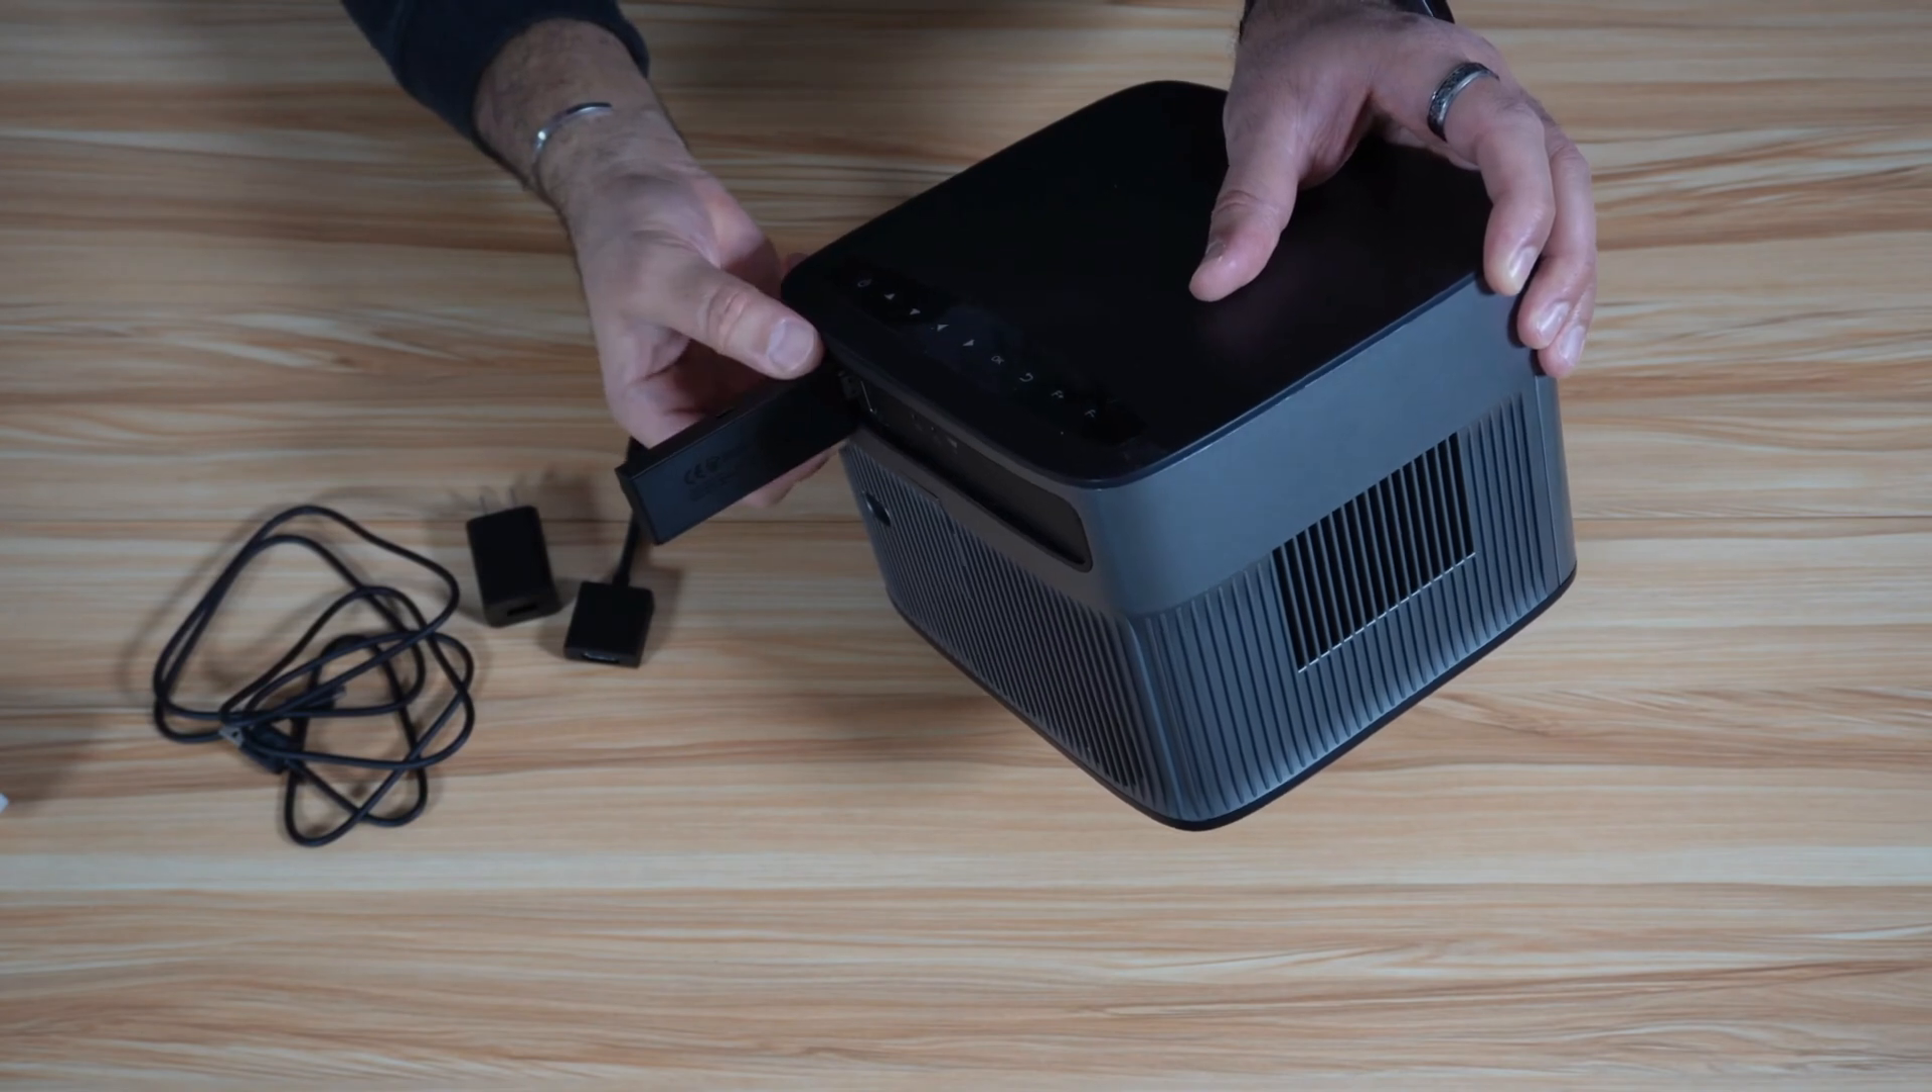But here, as you notice, my projector has a narrow opening, so the Fire Stick isn't going all the way.